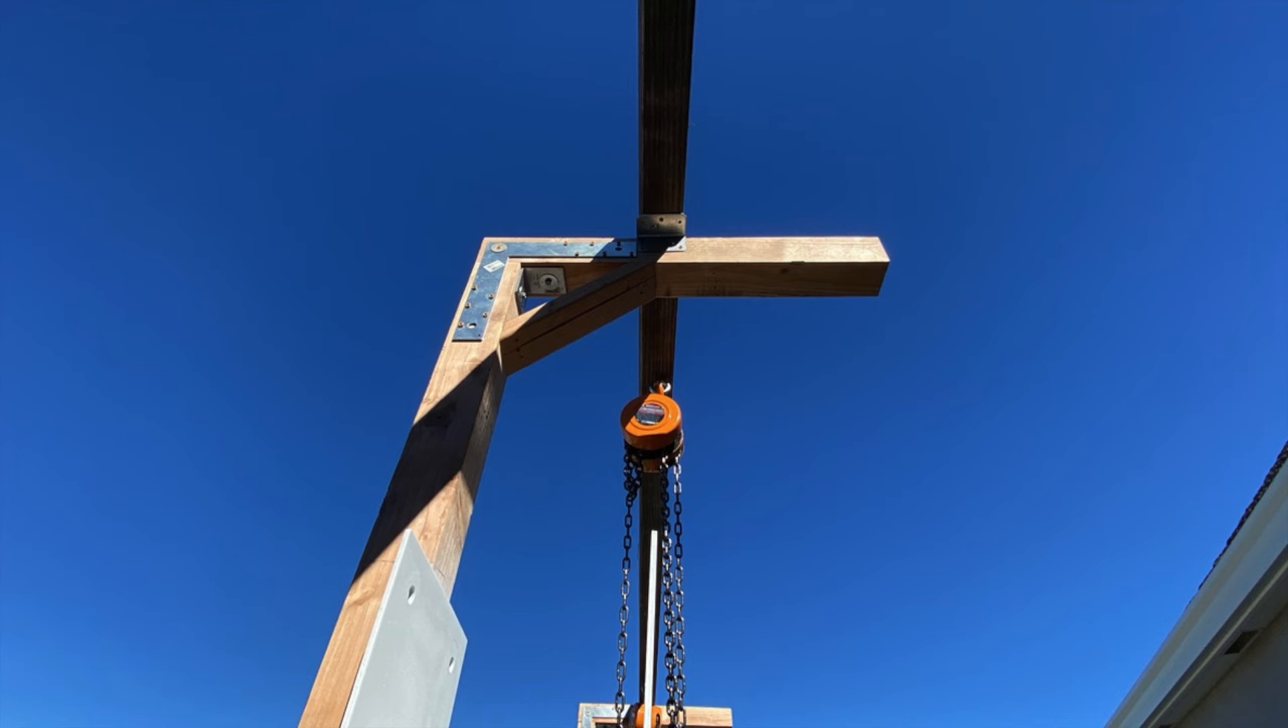After I mounted my L brackets I installed a 4 by 4 on top of the brackets and I attached them with these Simpson angle brackets using some Deckmate screws.